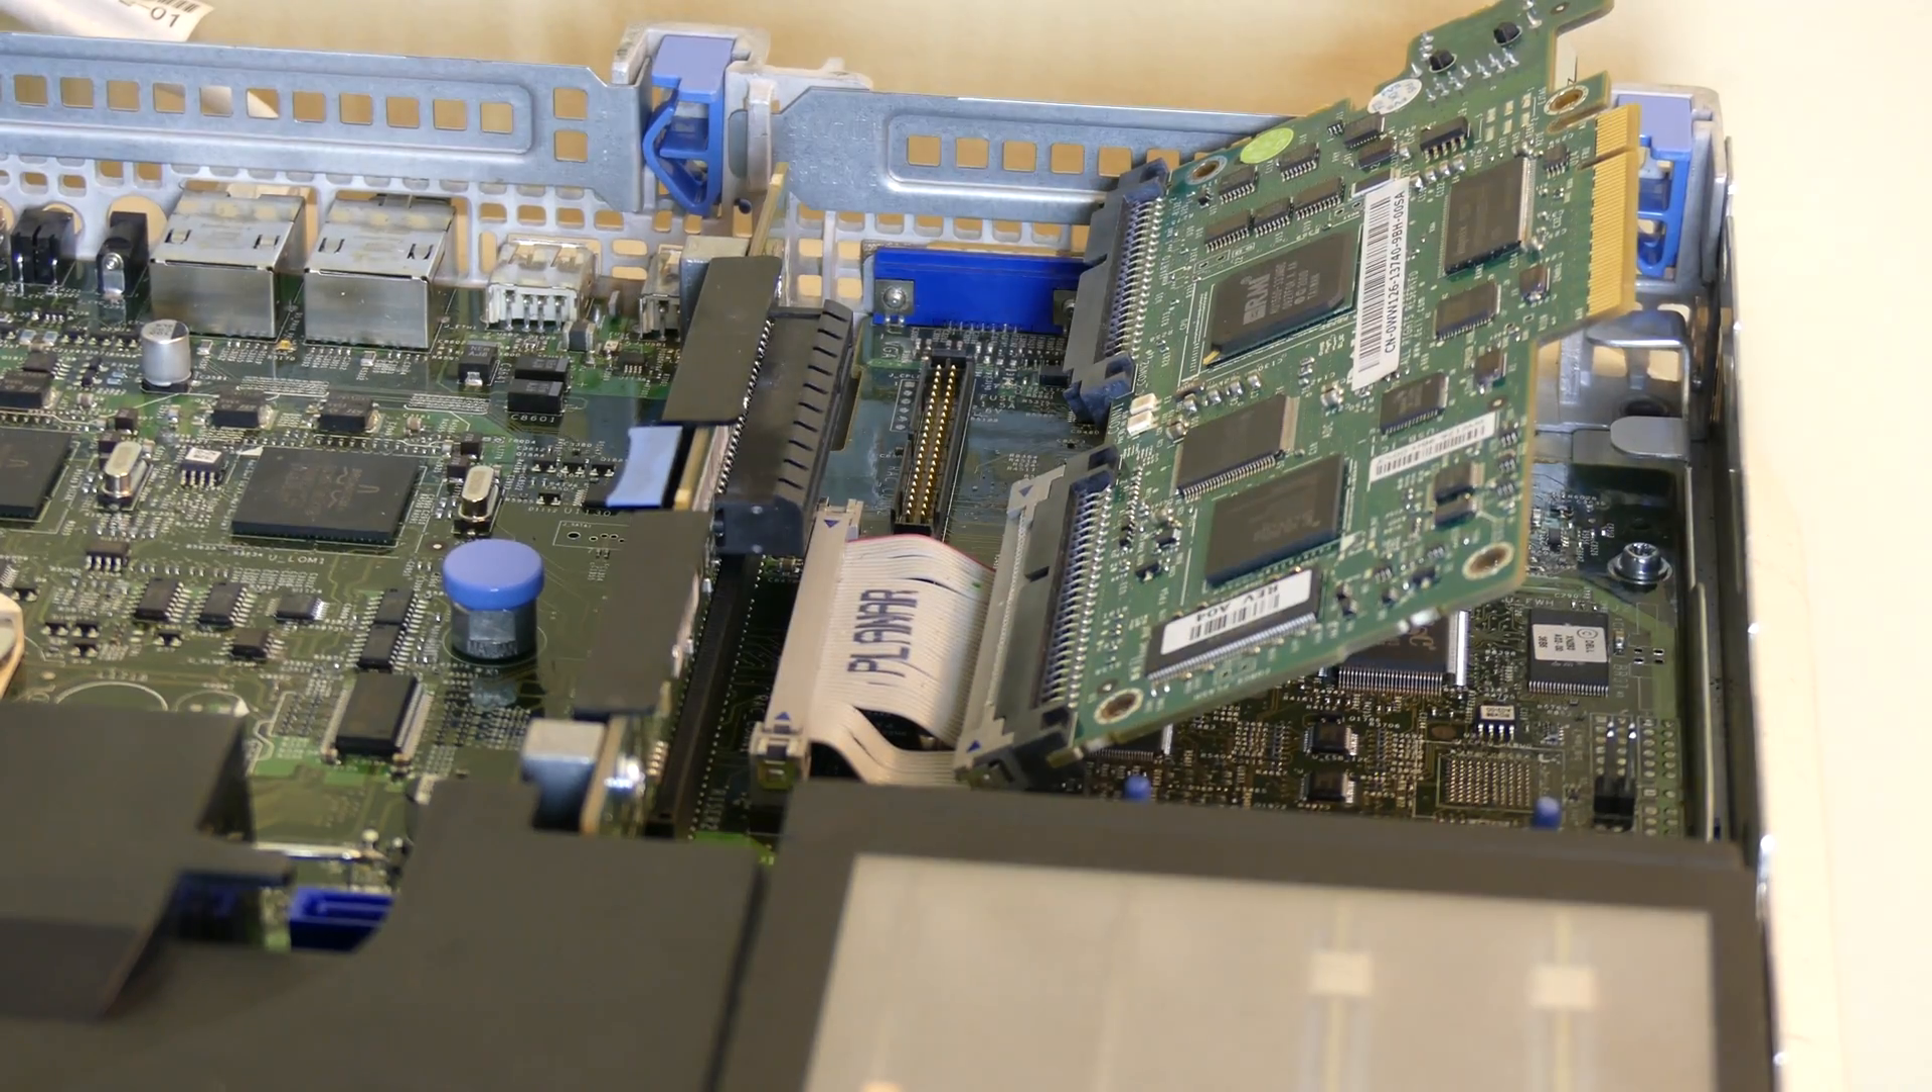Okay, so as you can see I have installed the first ribbon cable right there.